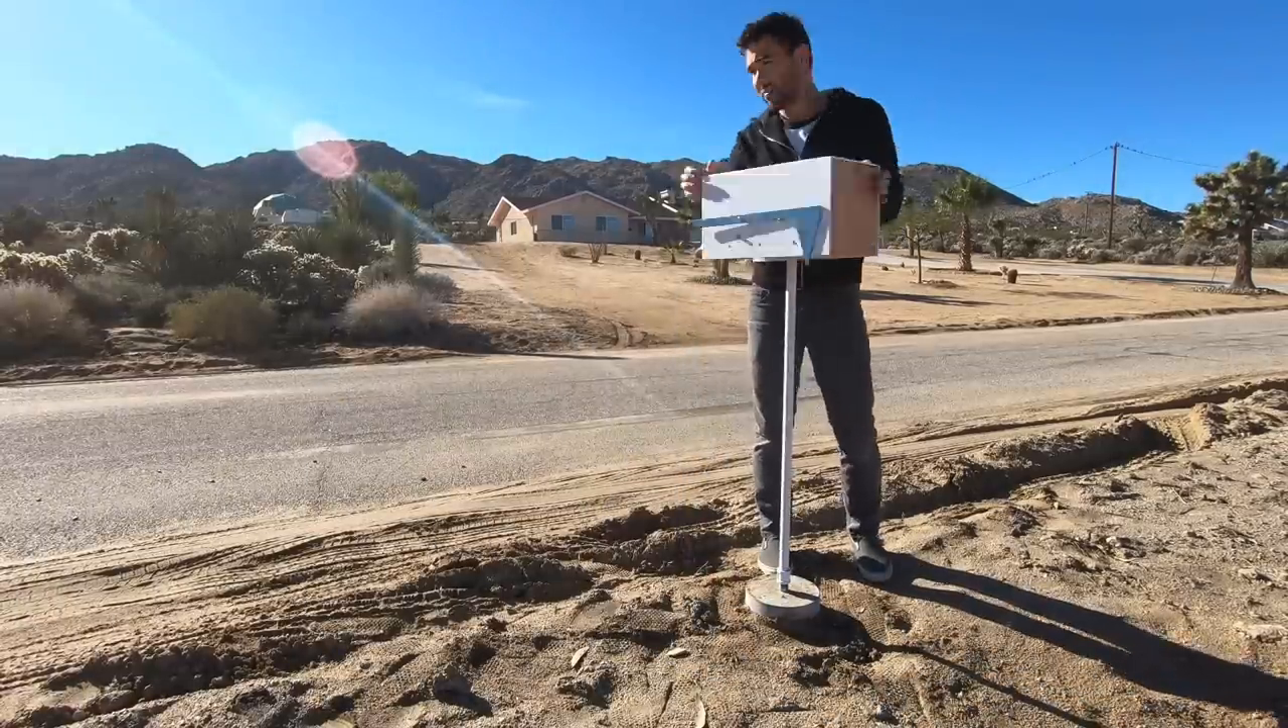I attached a three-quarter inch pipe and fittings that I had spray painted white to the underside of the mailbox and then screwed the whole thing onto the foundation.